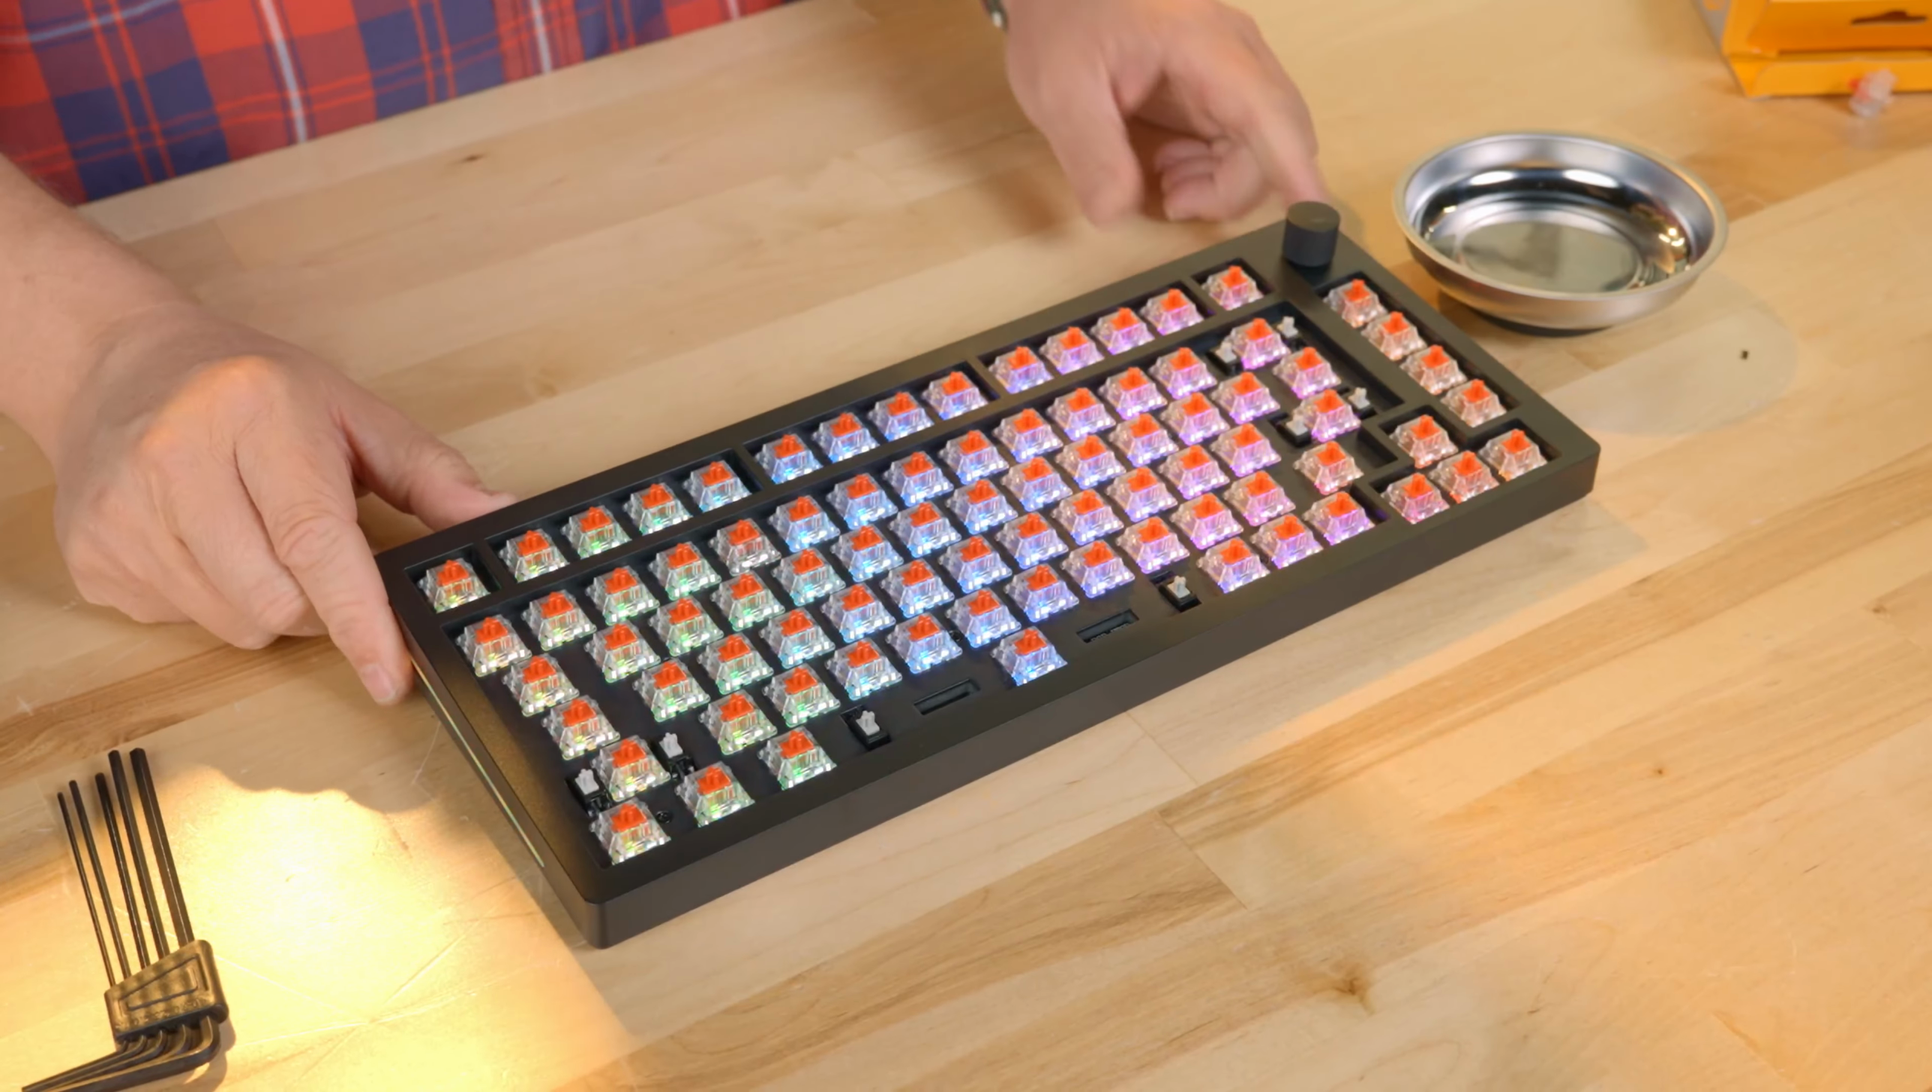We are all completed and the switches are all in.